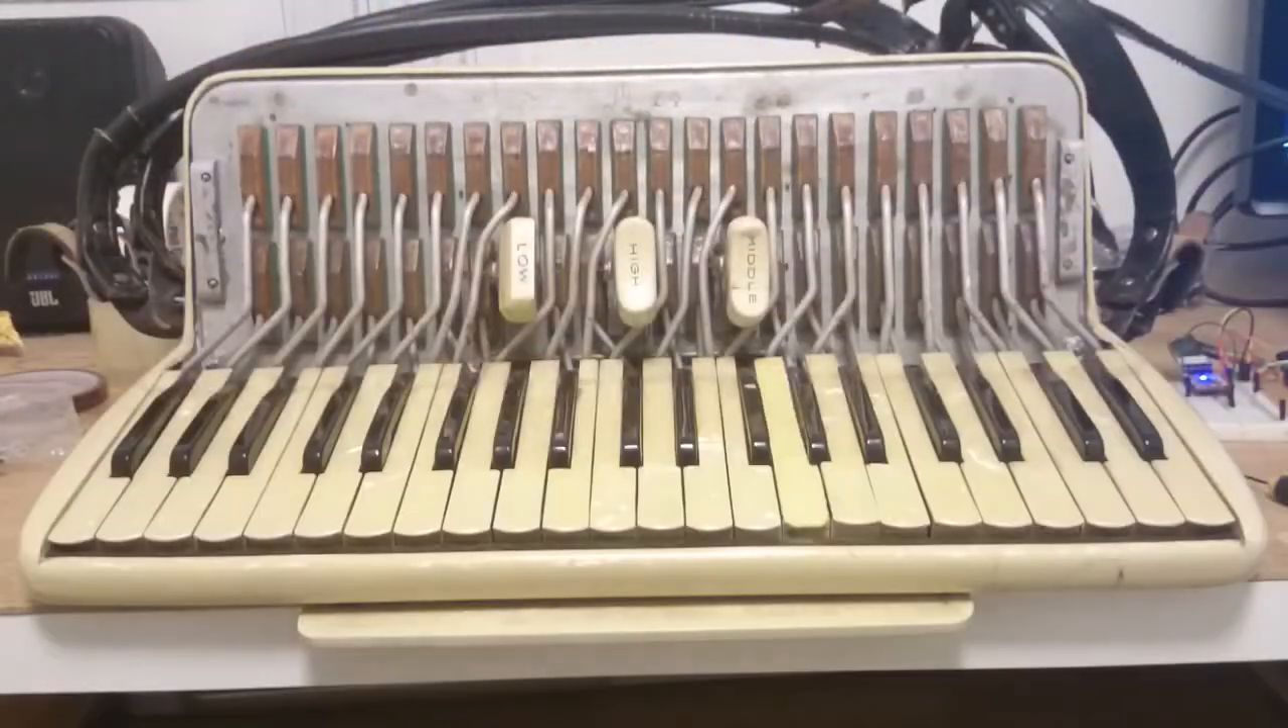So let's get started. I still have the front cover off the accordion, and the goal is to be able to electrically sense this key arm movement.